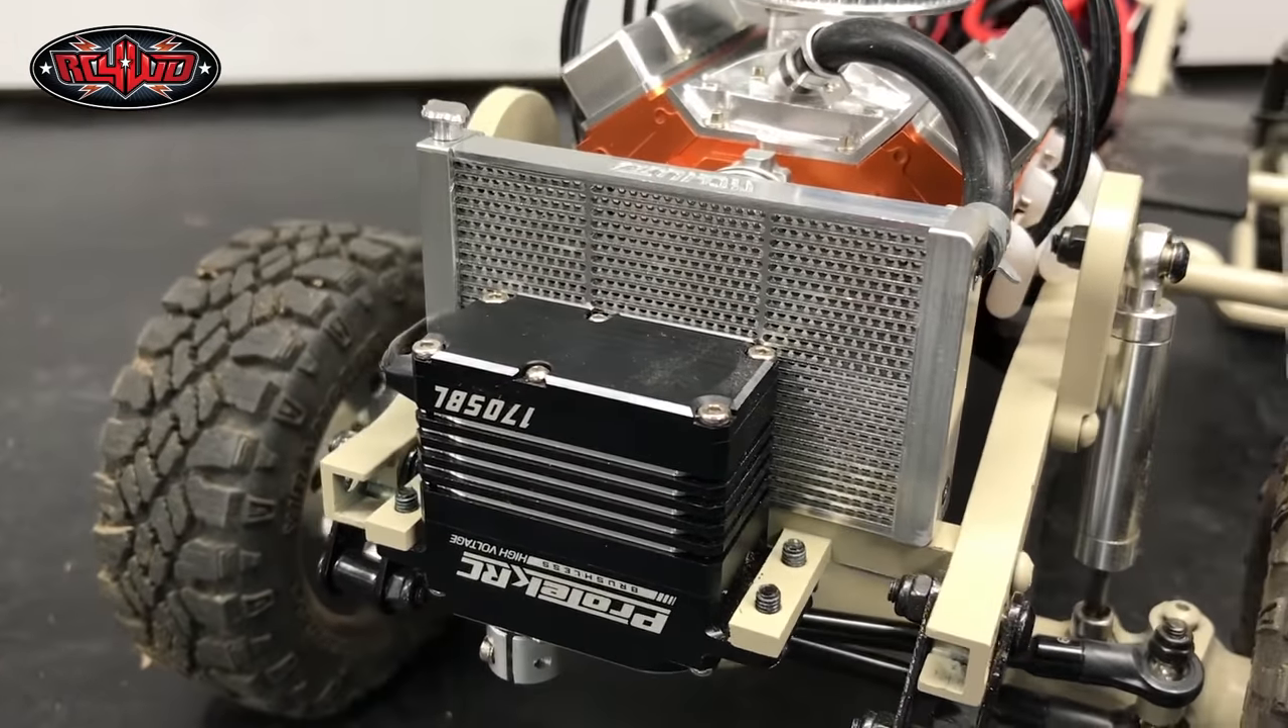Then I went and bolted in the radiator. I just have one single screw.